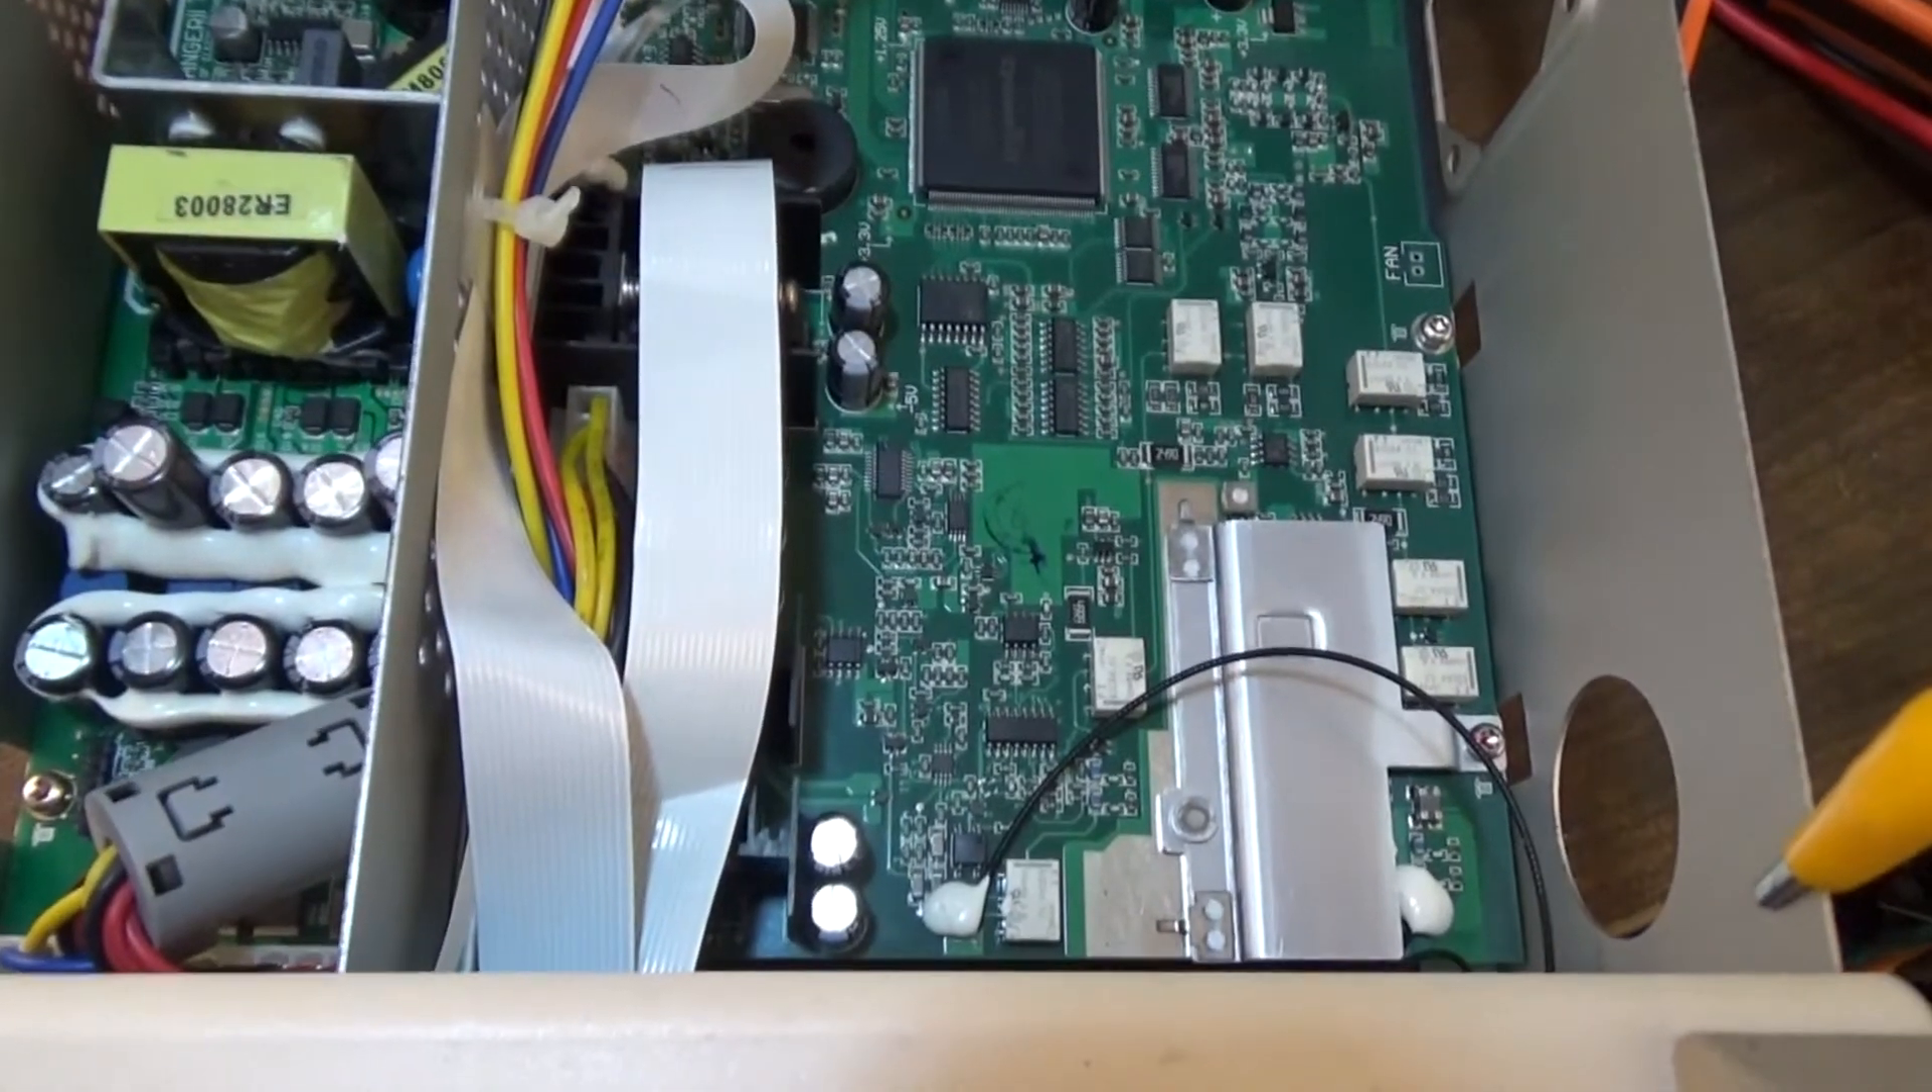I have already opened the function generator.